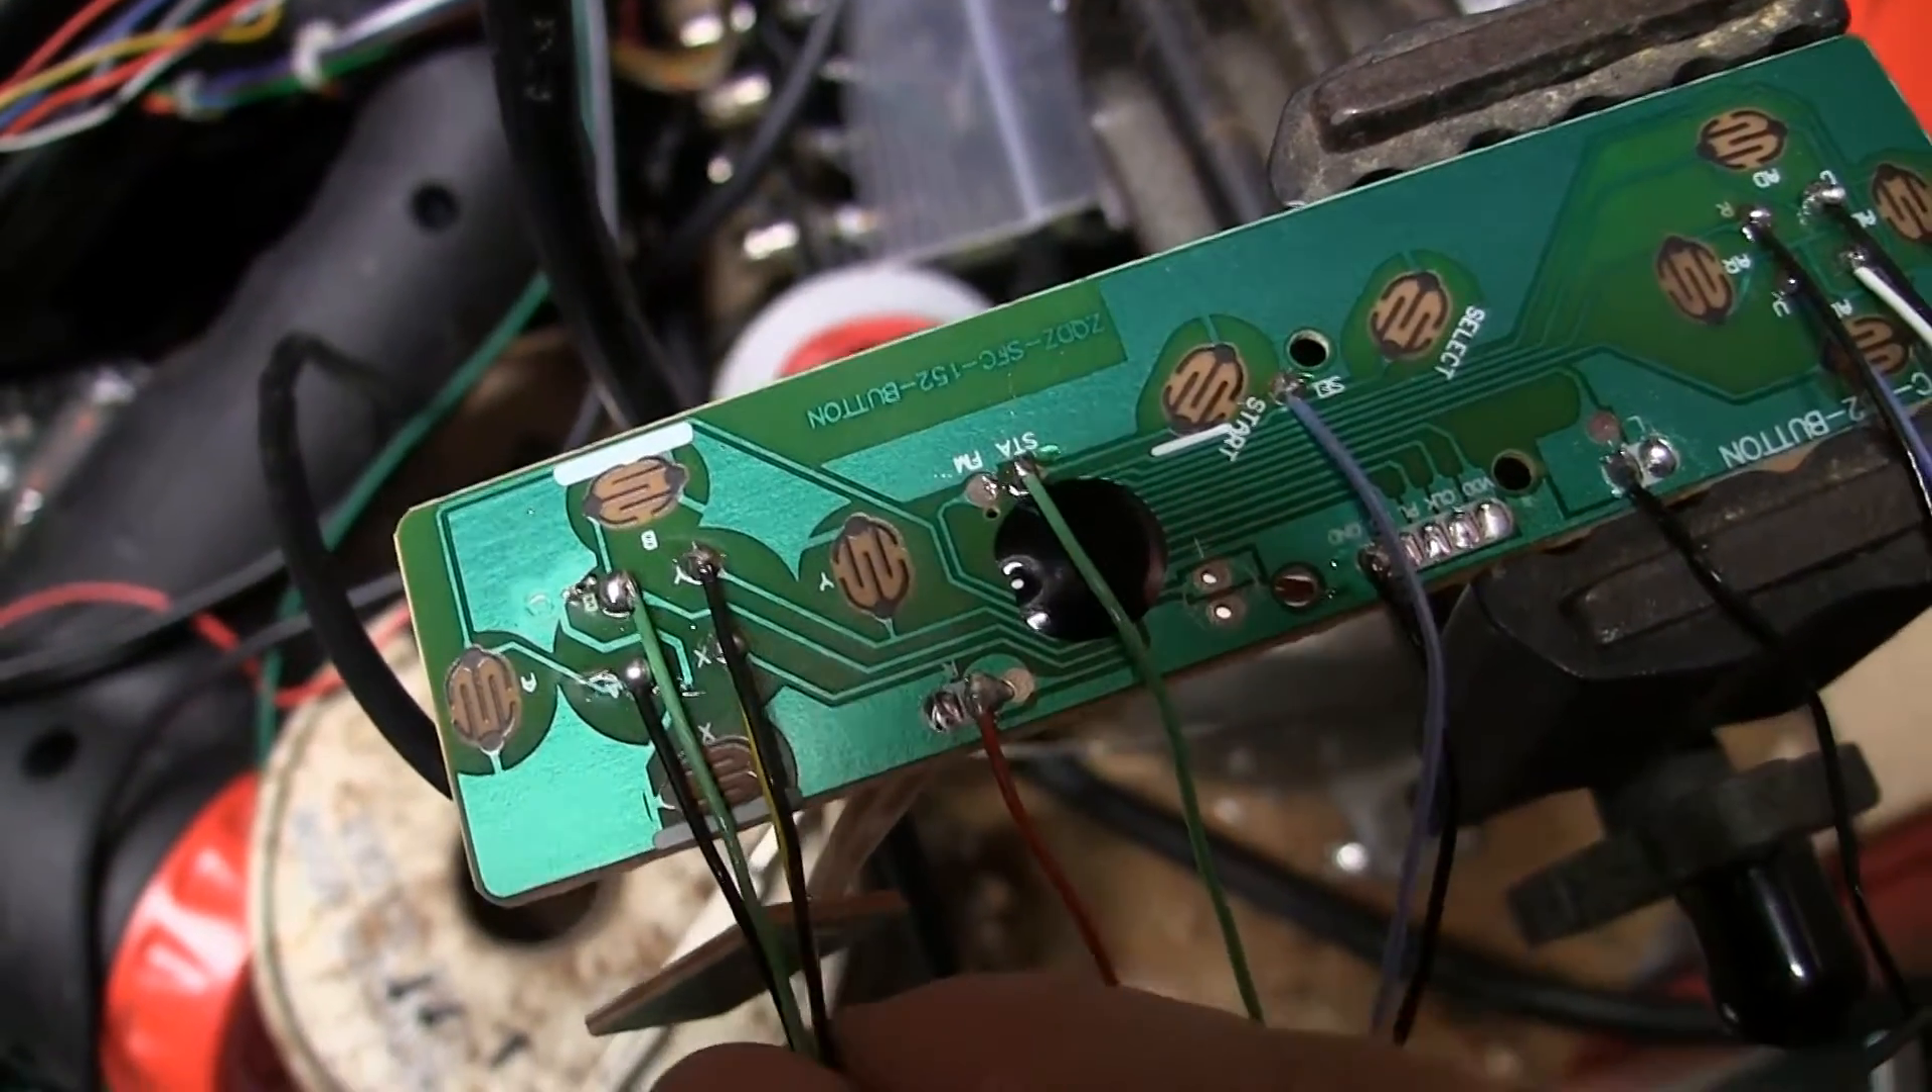So the solder stayed real good. So all the wires are hooked up.